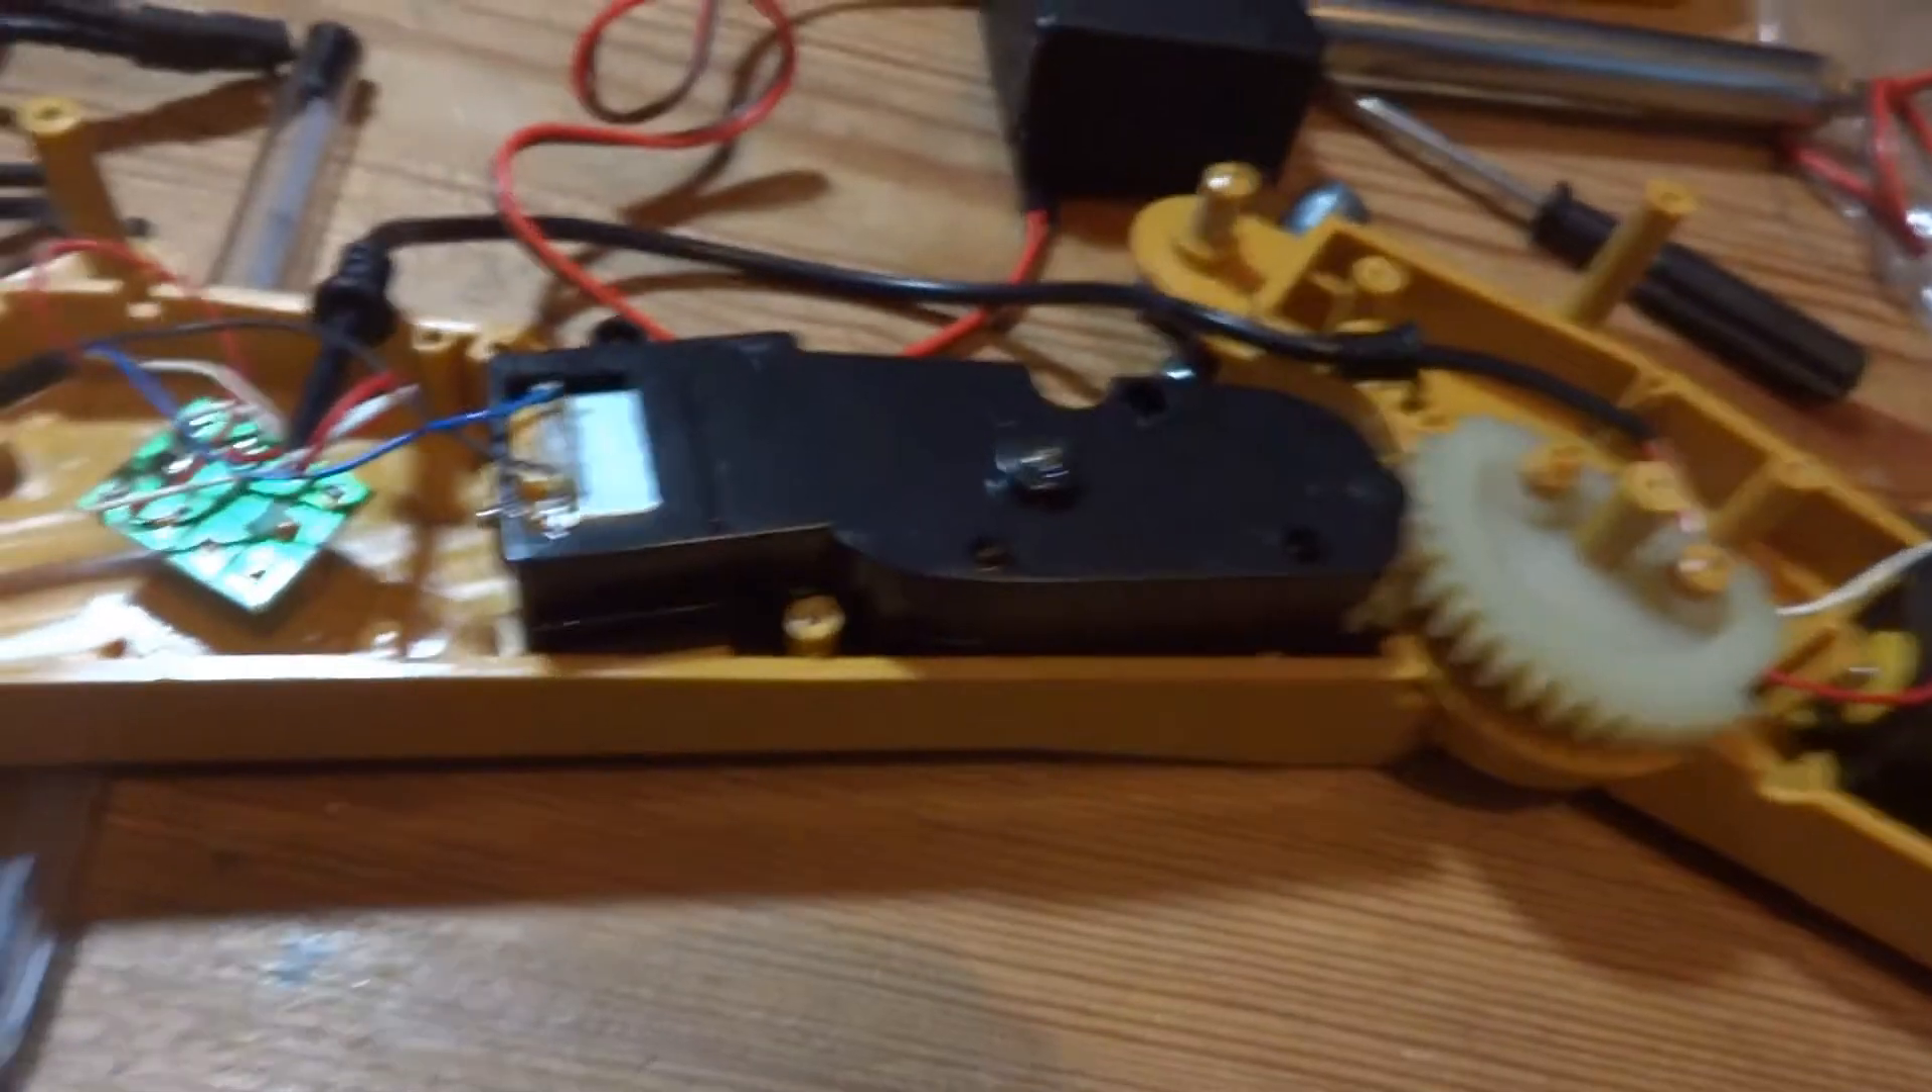Right then now that we've removed the boom and we've split the two halves of the boom cases we can see the little gearboxes inside and it's these uh gearboxes that have in fact gone.